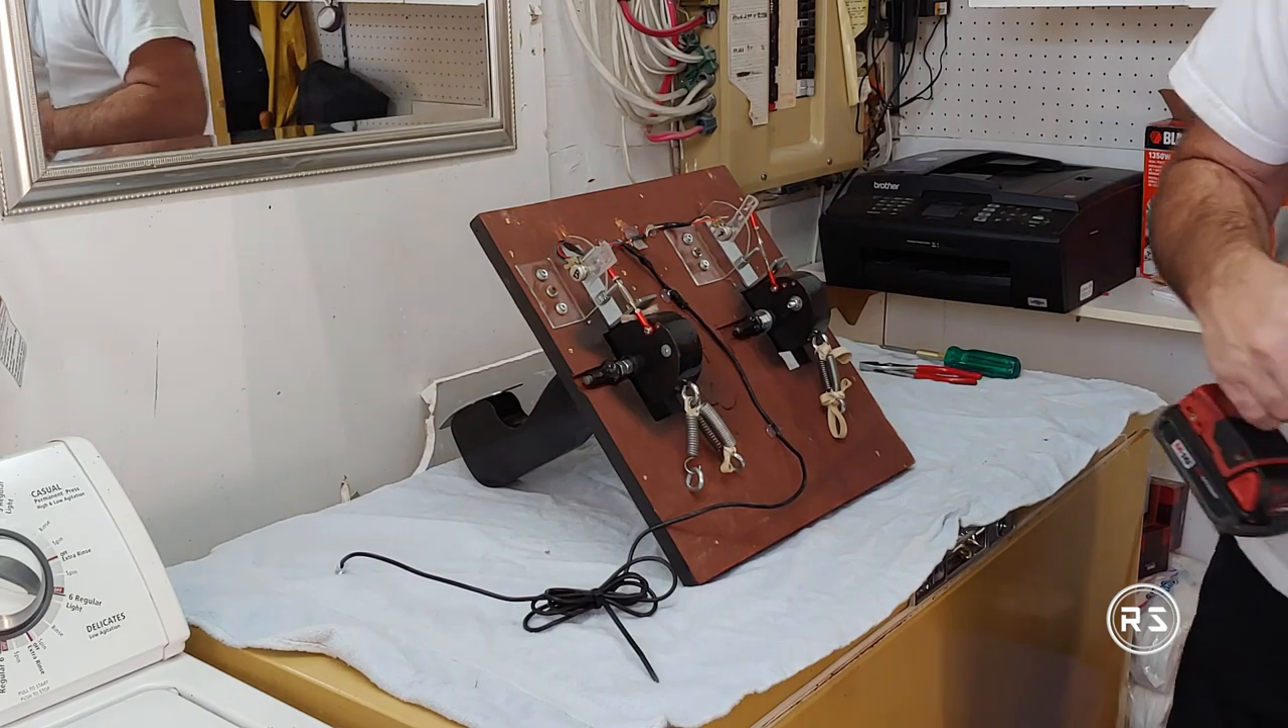The pedals are removed there on the counter and ready to work on.